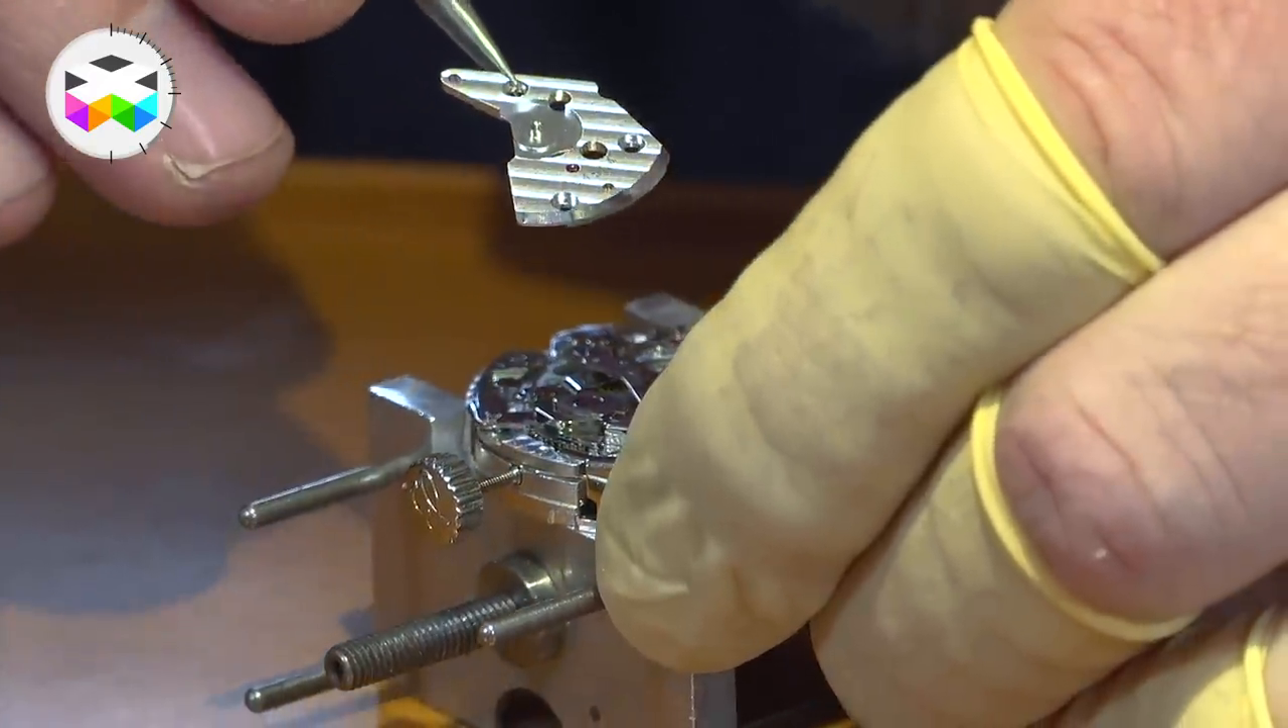So this is the bridge that I just removed.